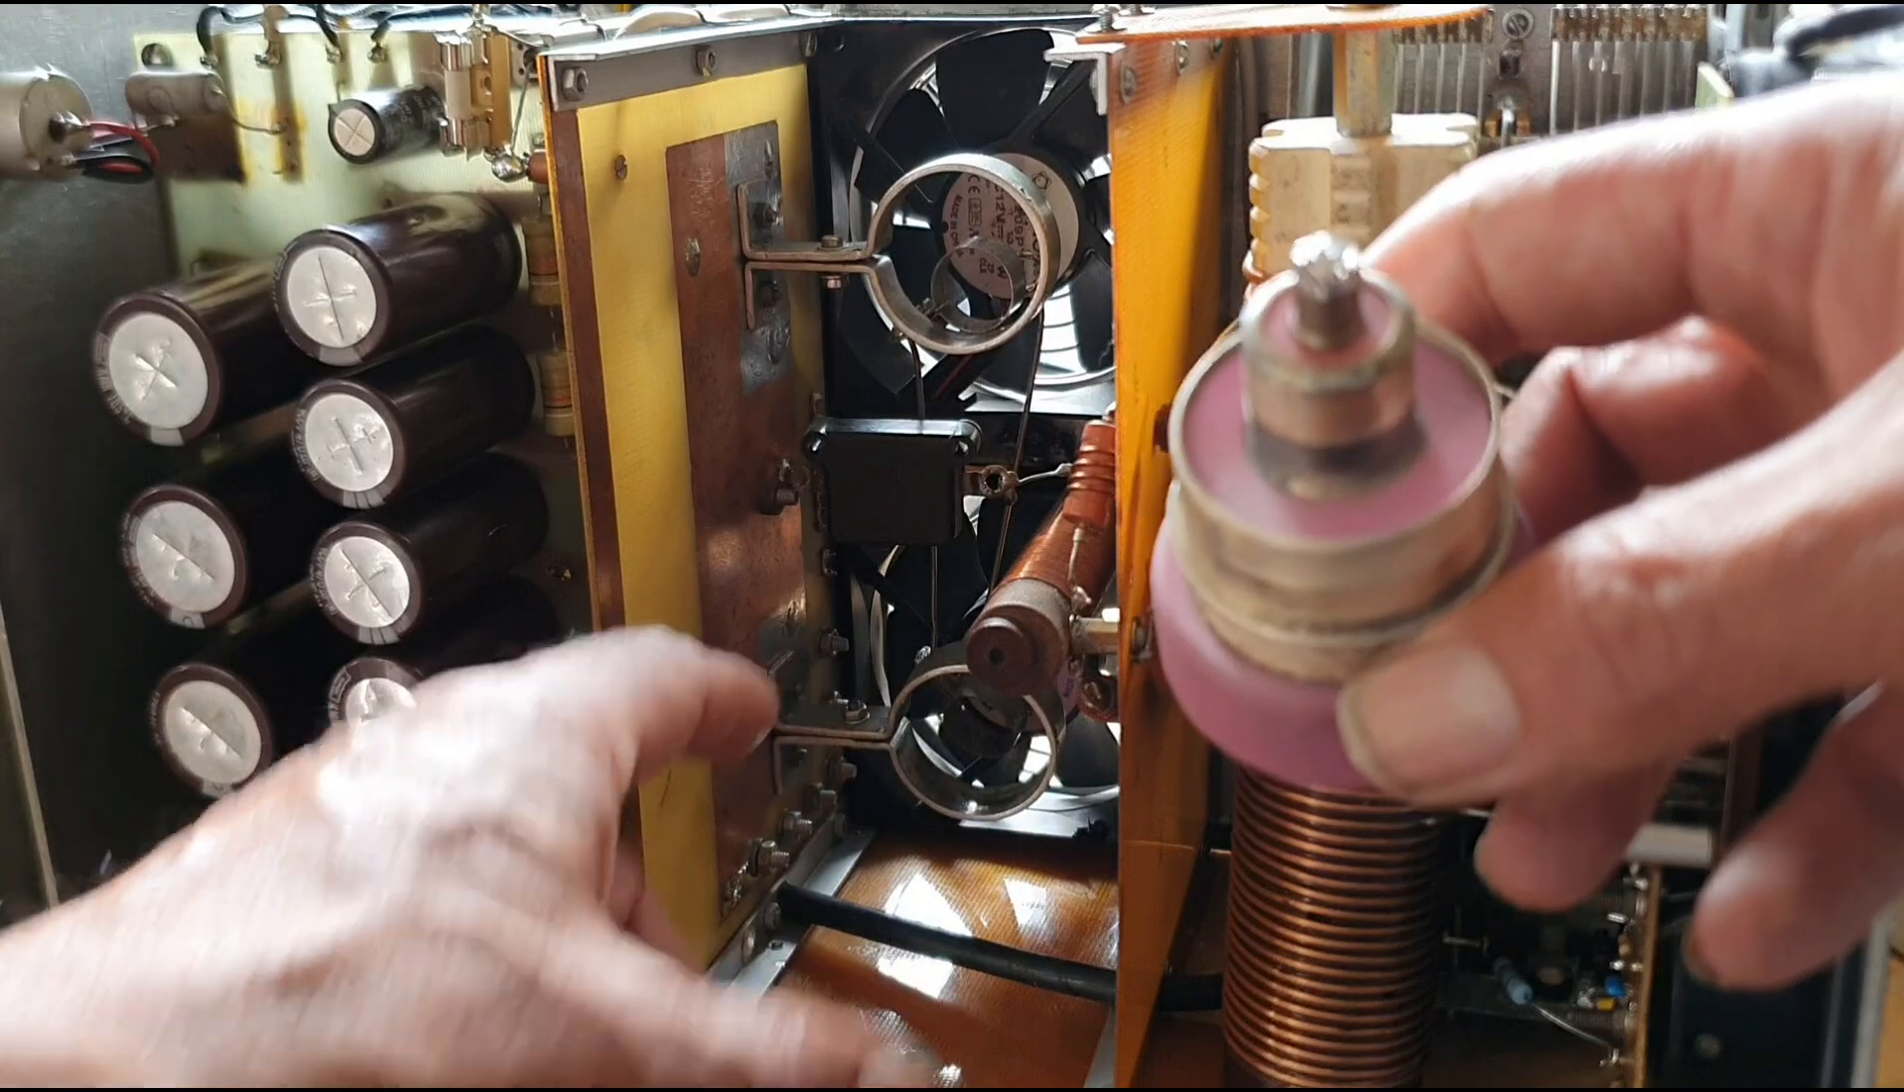We've got the valve out. That's the main thing.